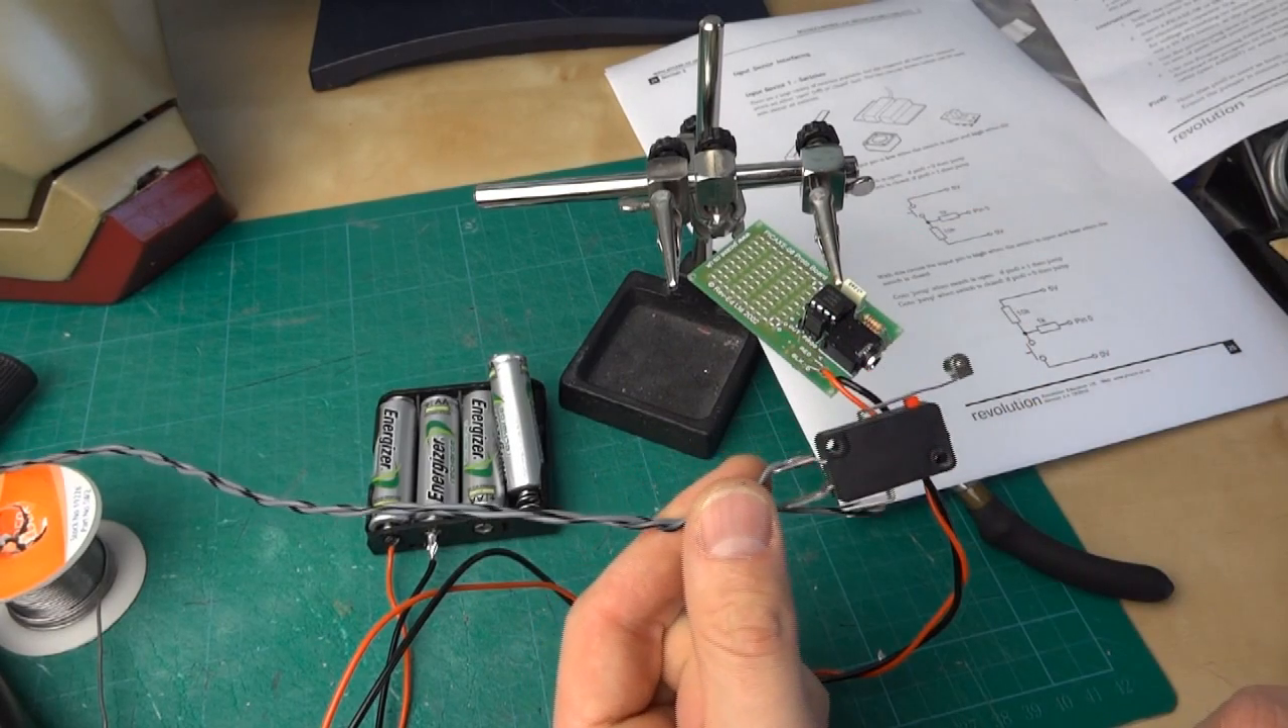So now we need to talk about connecting the input which will be the switch and the output which will be the servo. Alright so here's the board. I've soldered some wires onto my switch.